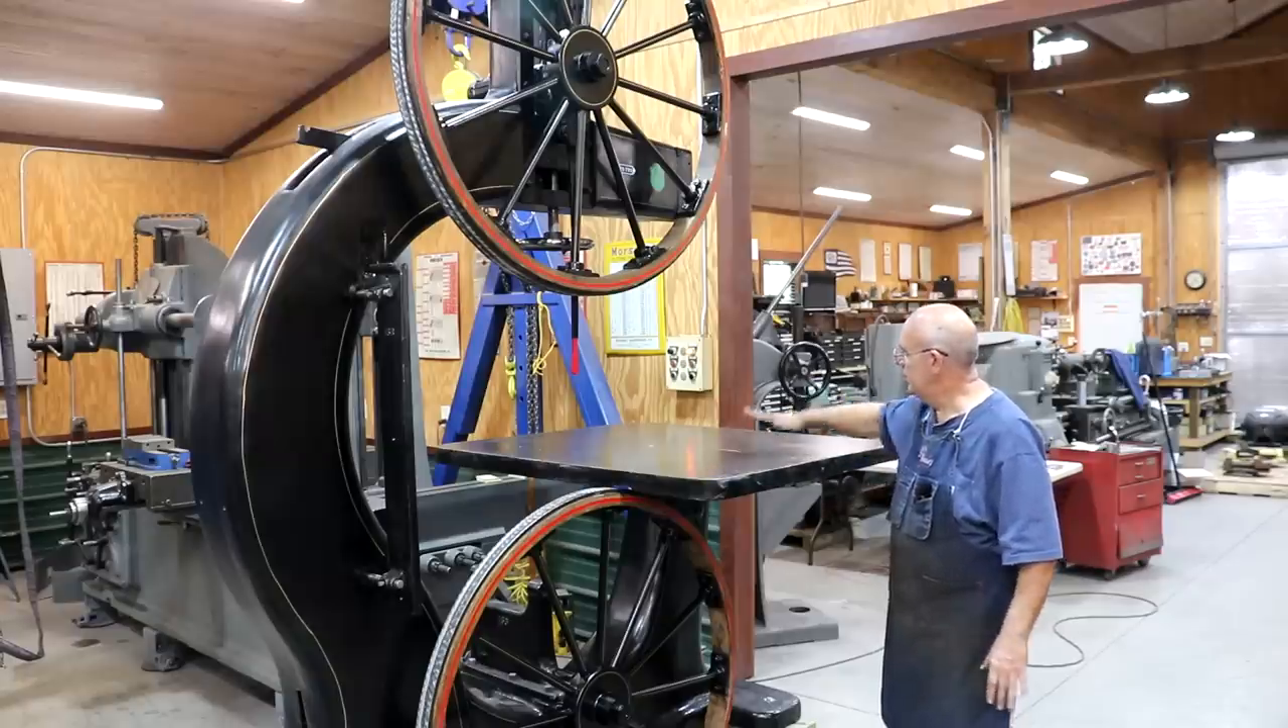I'll need to set all that up, but you can see the table is in place. And it's tilting beautifully.